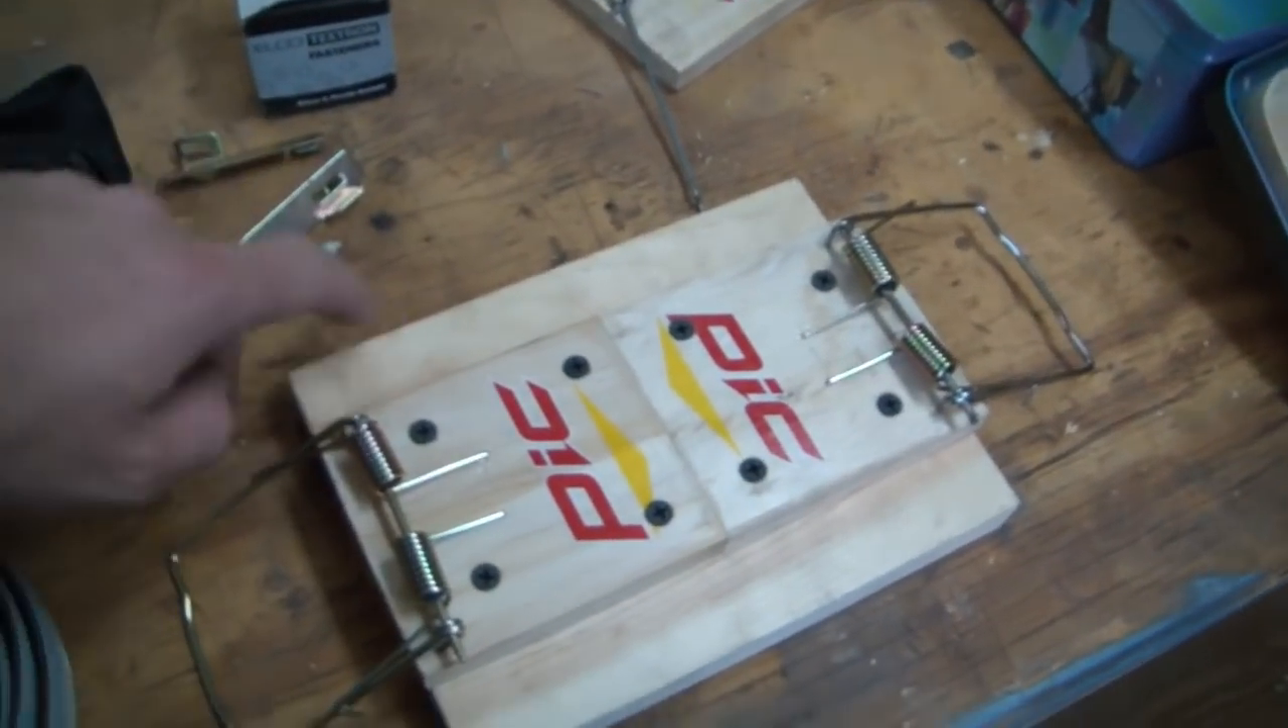We've assembled our rat traps to our back plate.